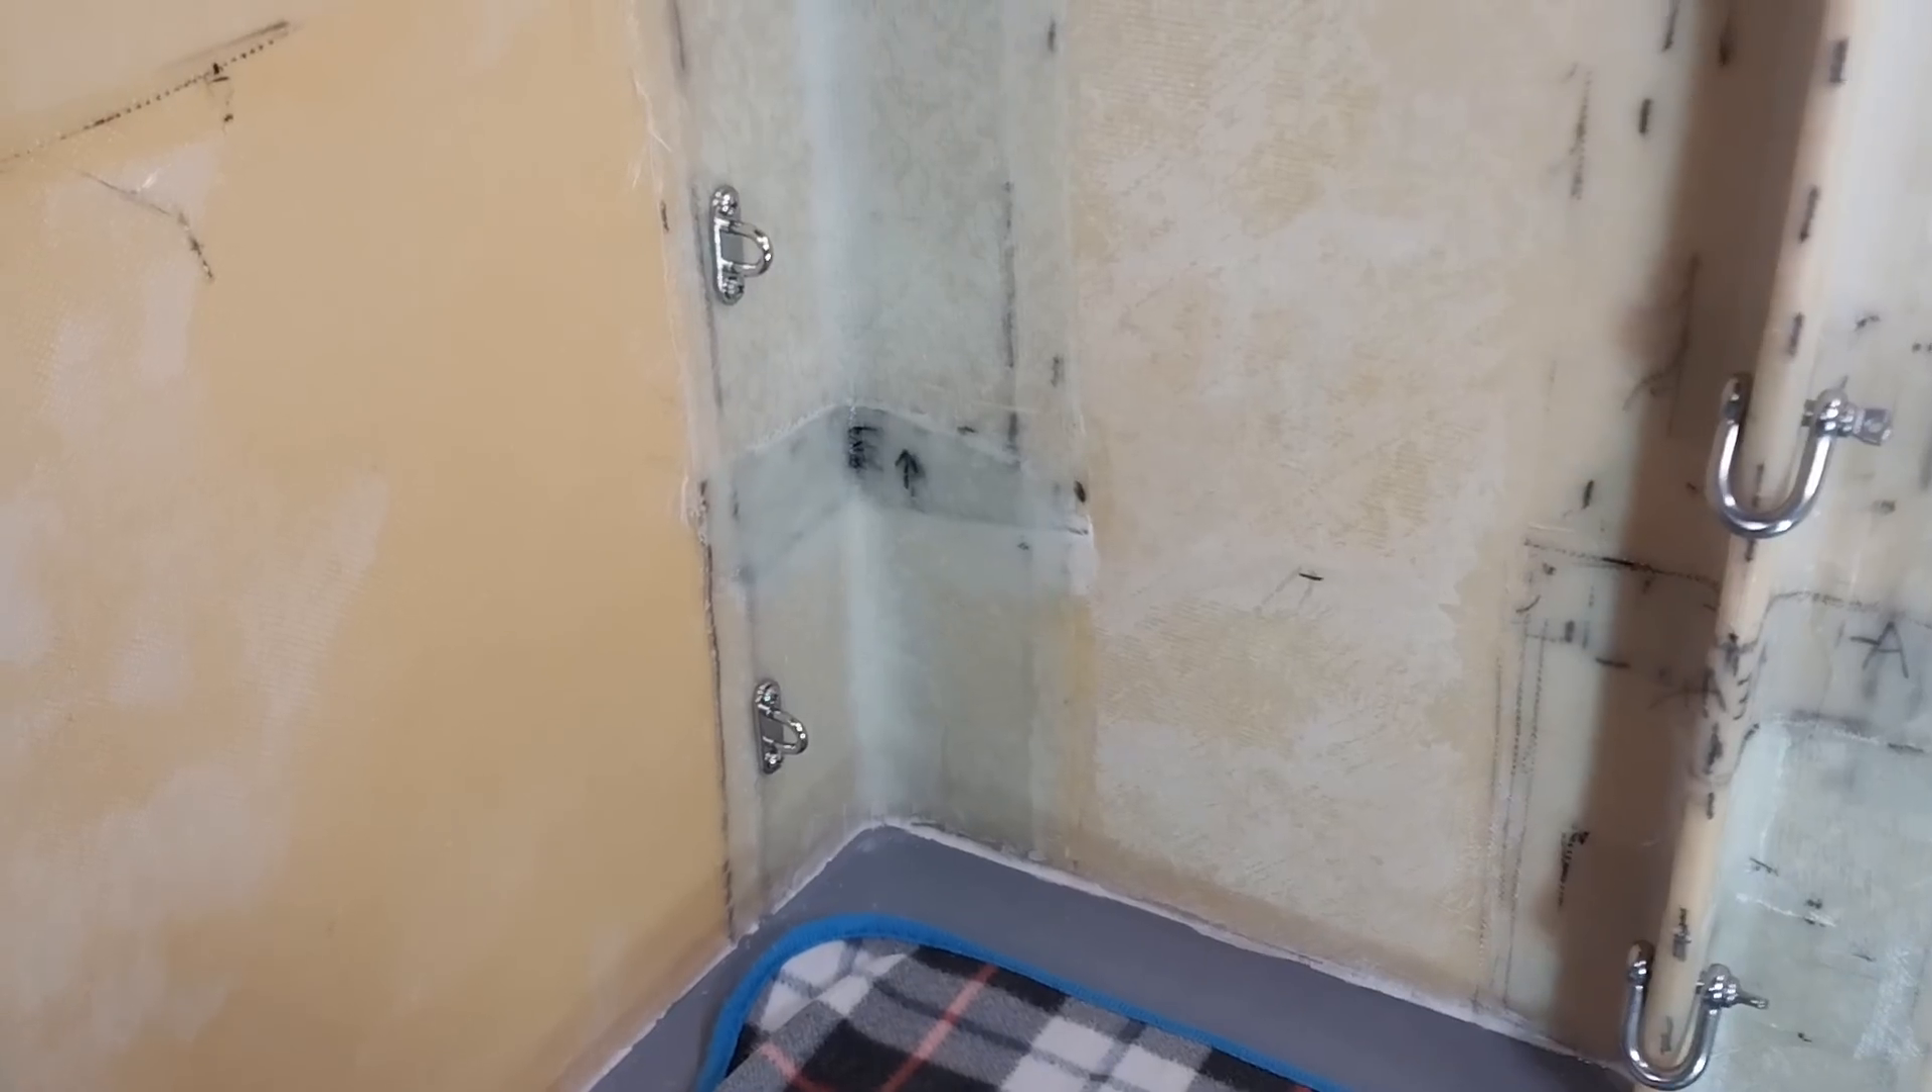I've dry-fit all the stainless here so you can get an idea of what the pad eyes will look like in here.